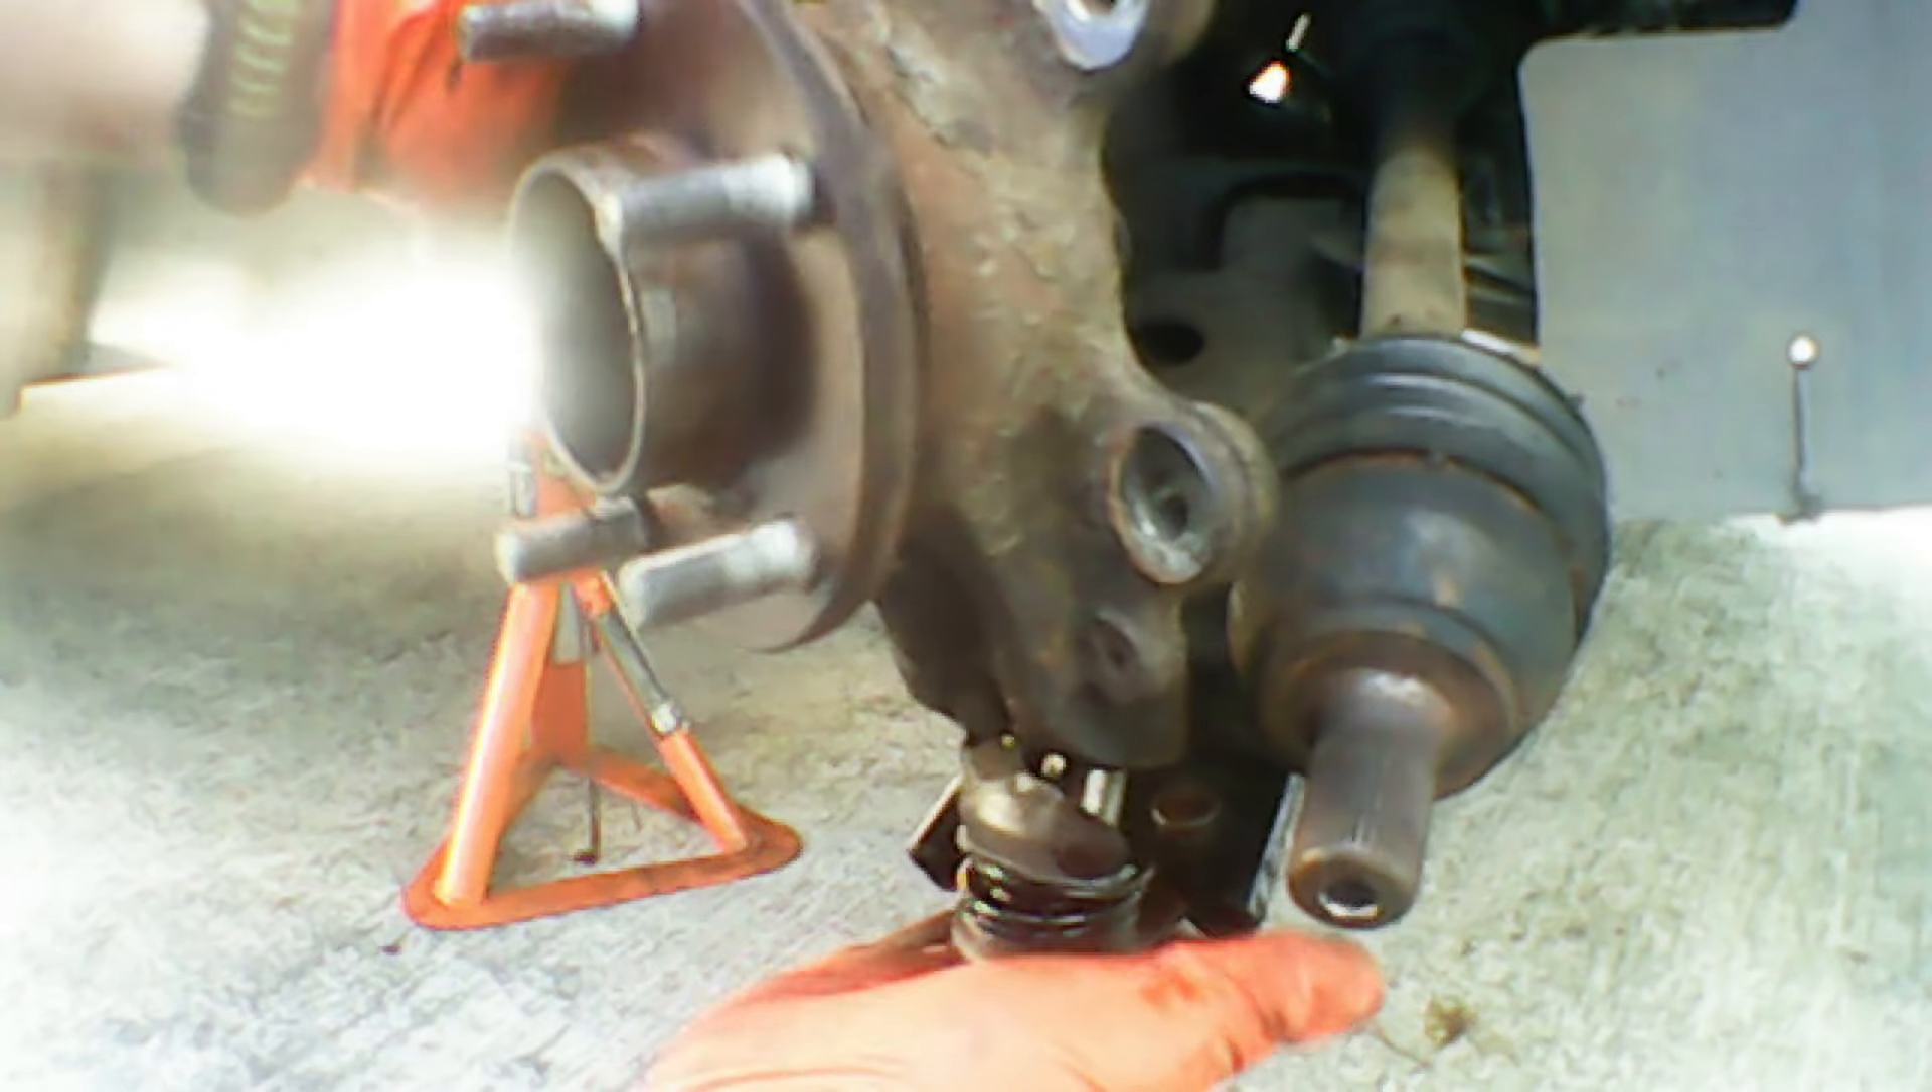And that's the CV axle out now.